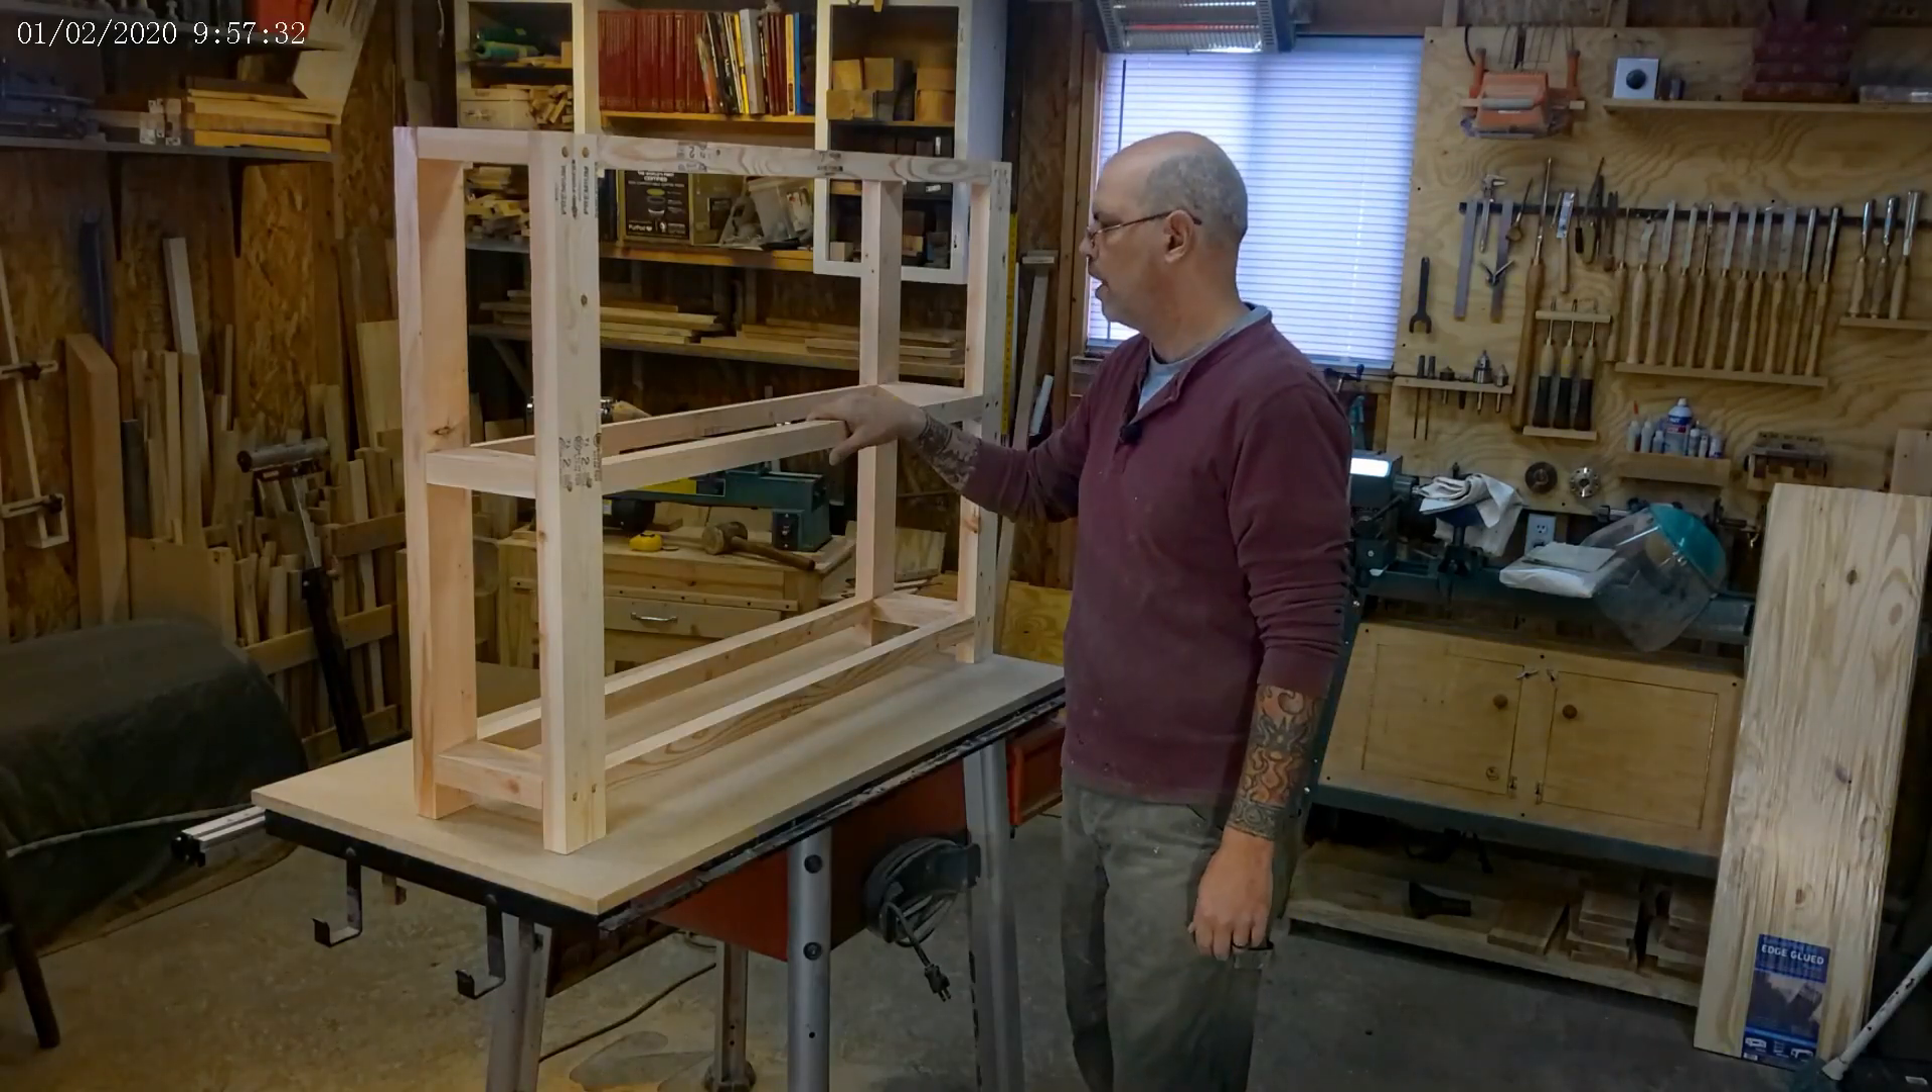We're done with the frame other than plugging the holes so I think we'll get into that right now.